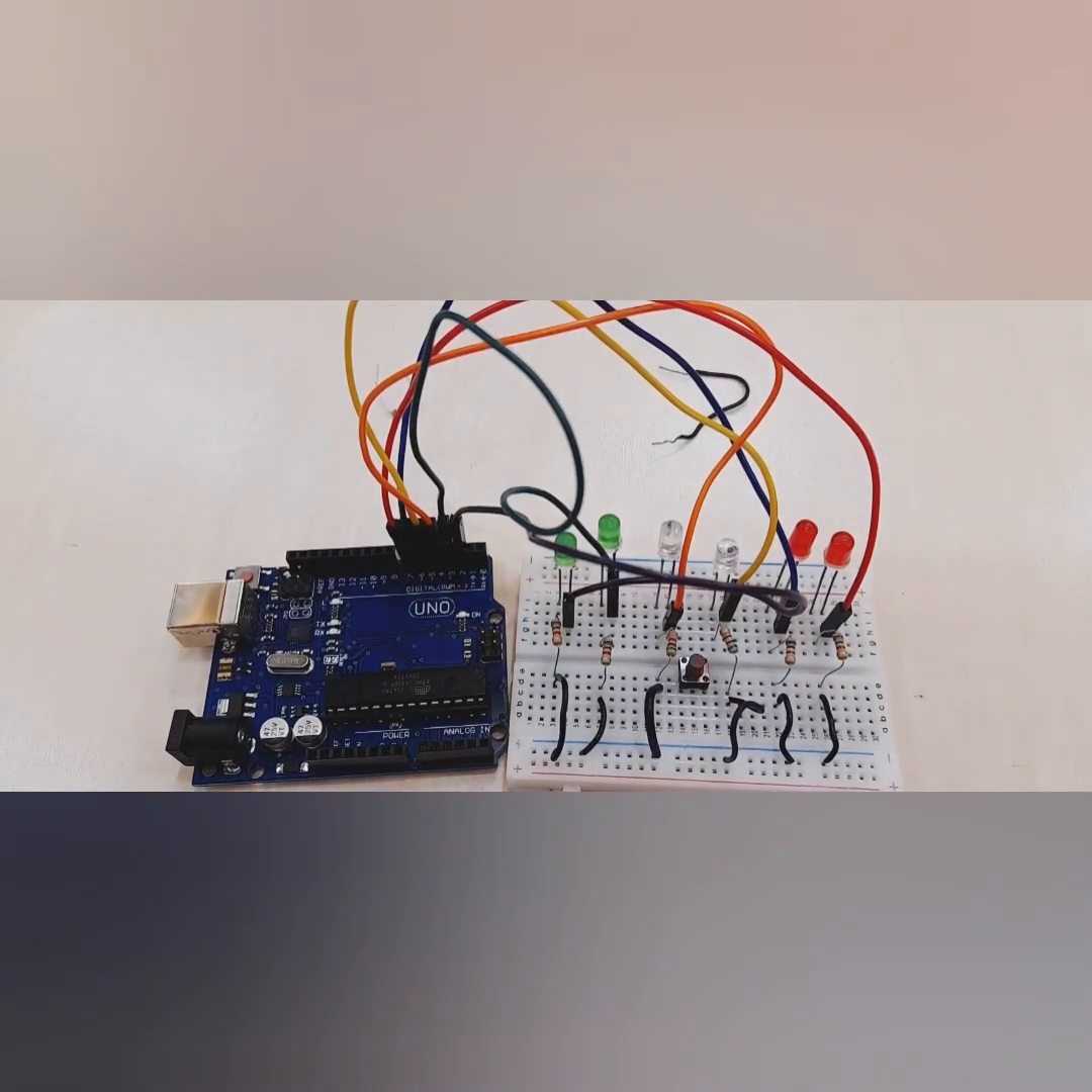Okay so we are now done with all of our leds connections.